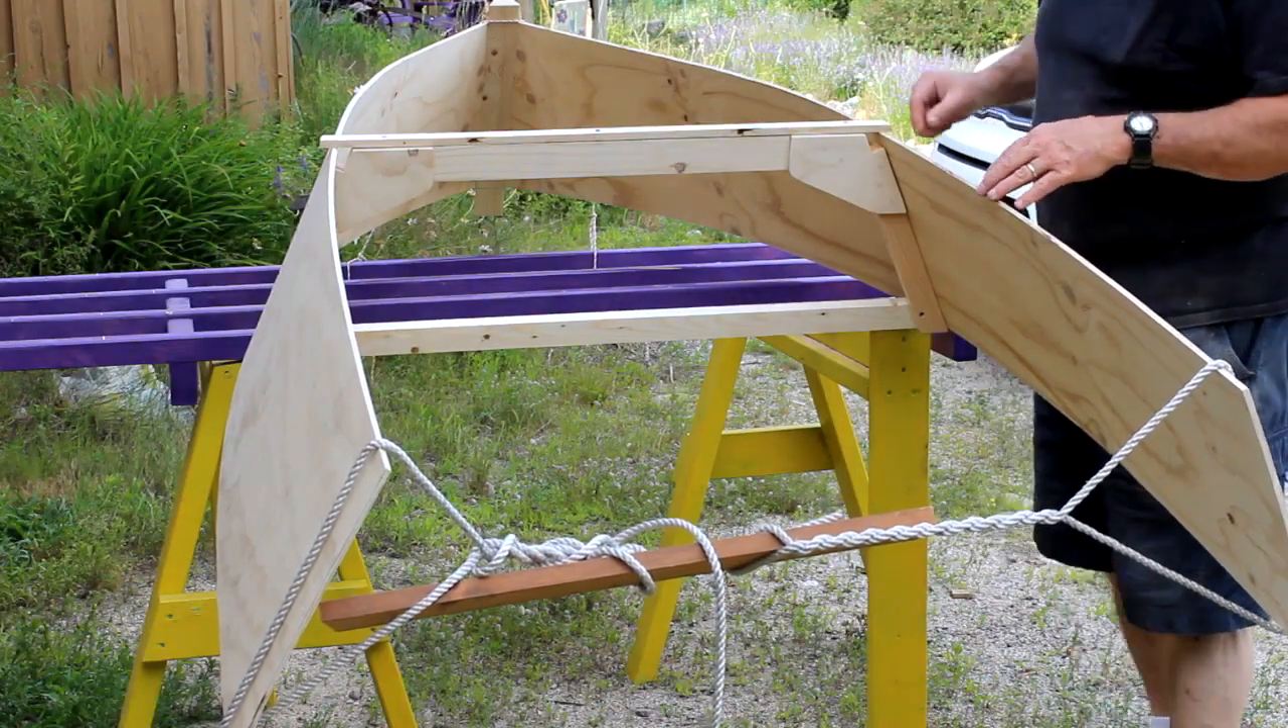You can see the two side panels are together. Kind of, it forms kind of a shape of a V.